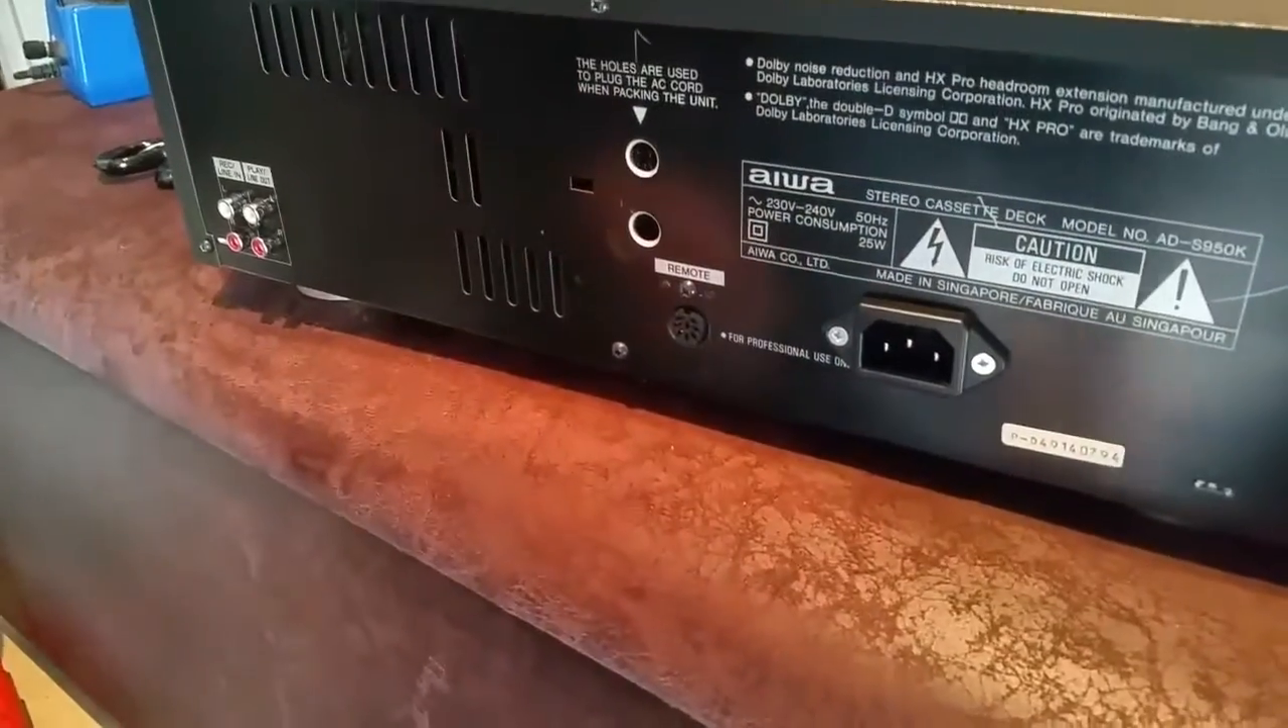Now we've fitted our chassis mounted IEC plugs all totally finished.